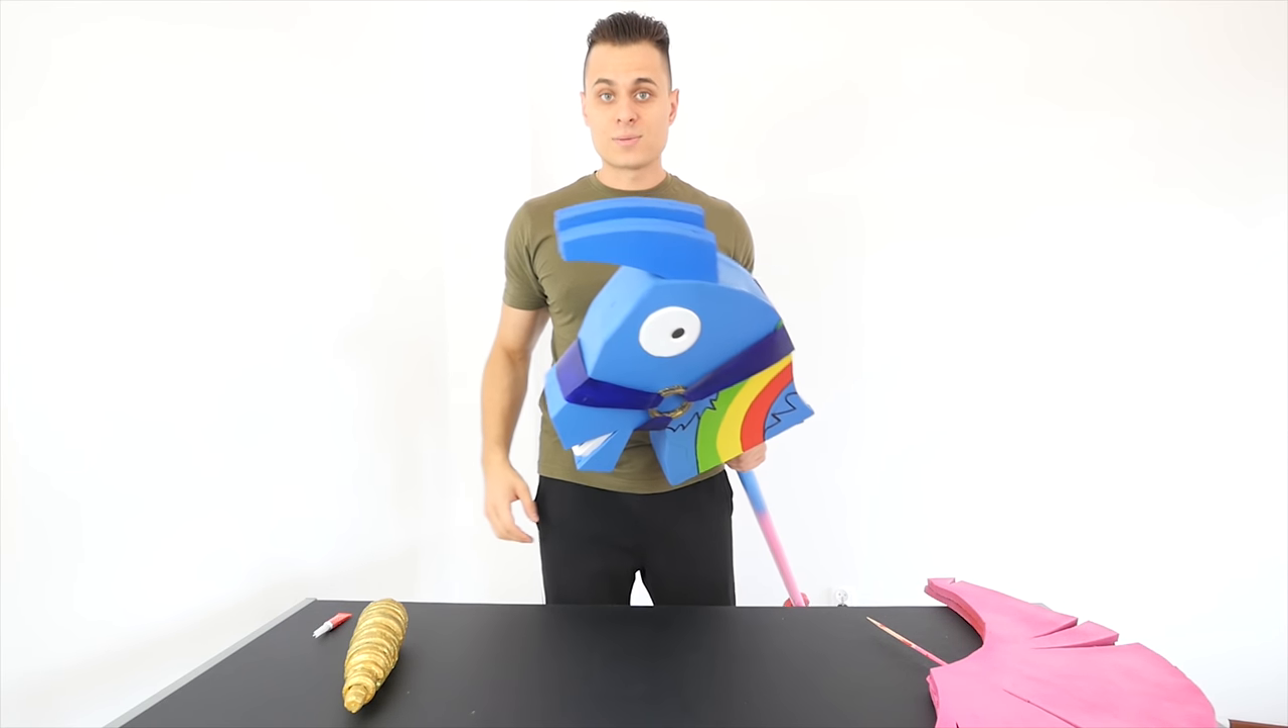Teraz została nam do zamontowania grzywa.